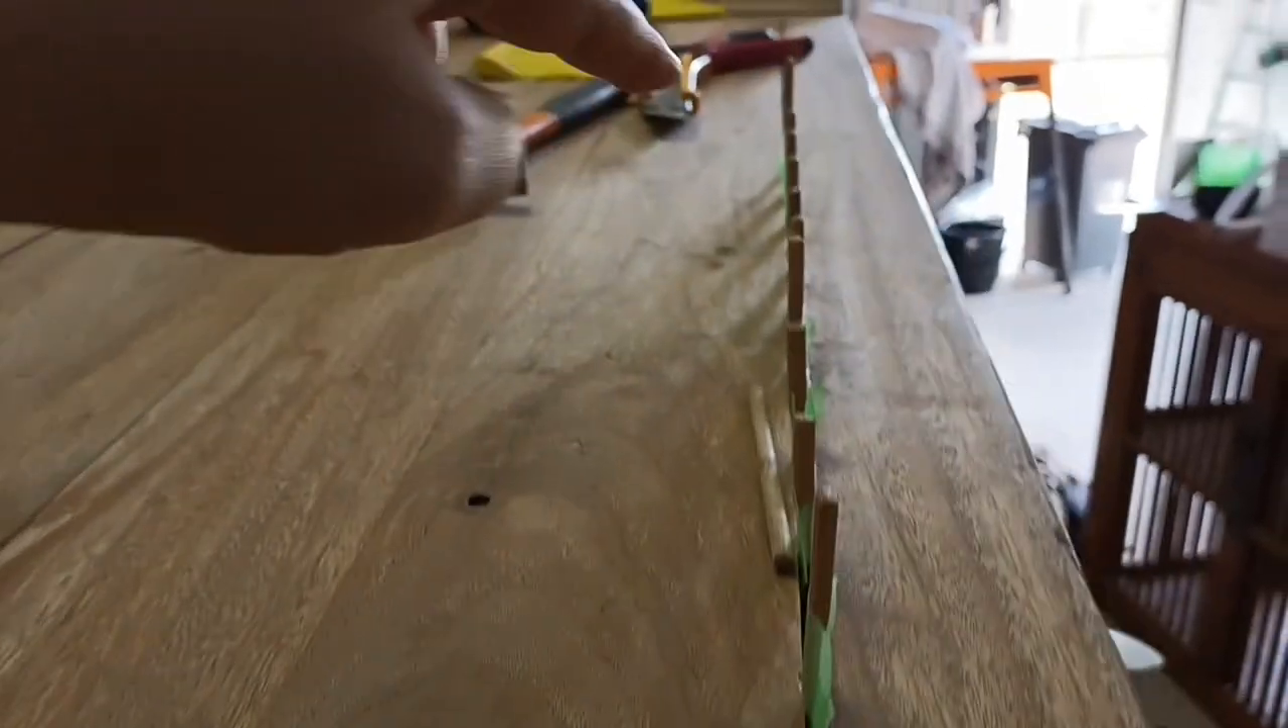There's obviously a very prominent gap that runs along the length of this.